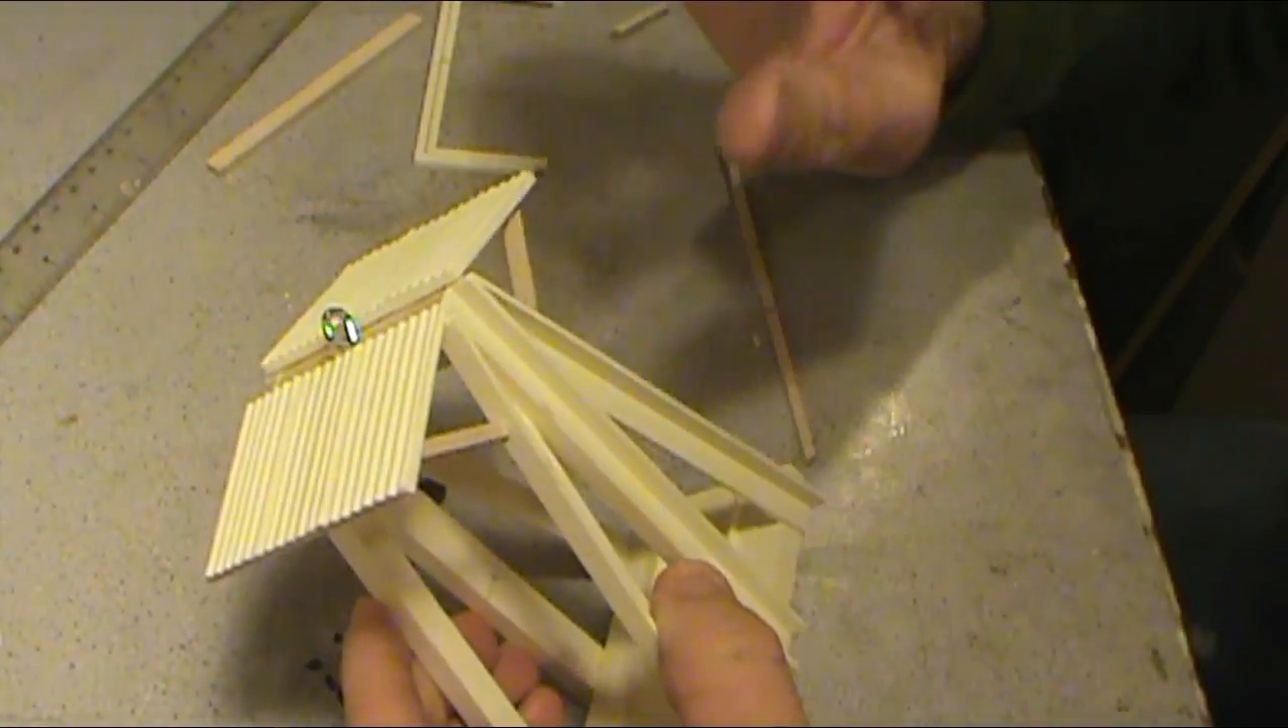Here we are we got the I got the roof in place.